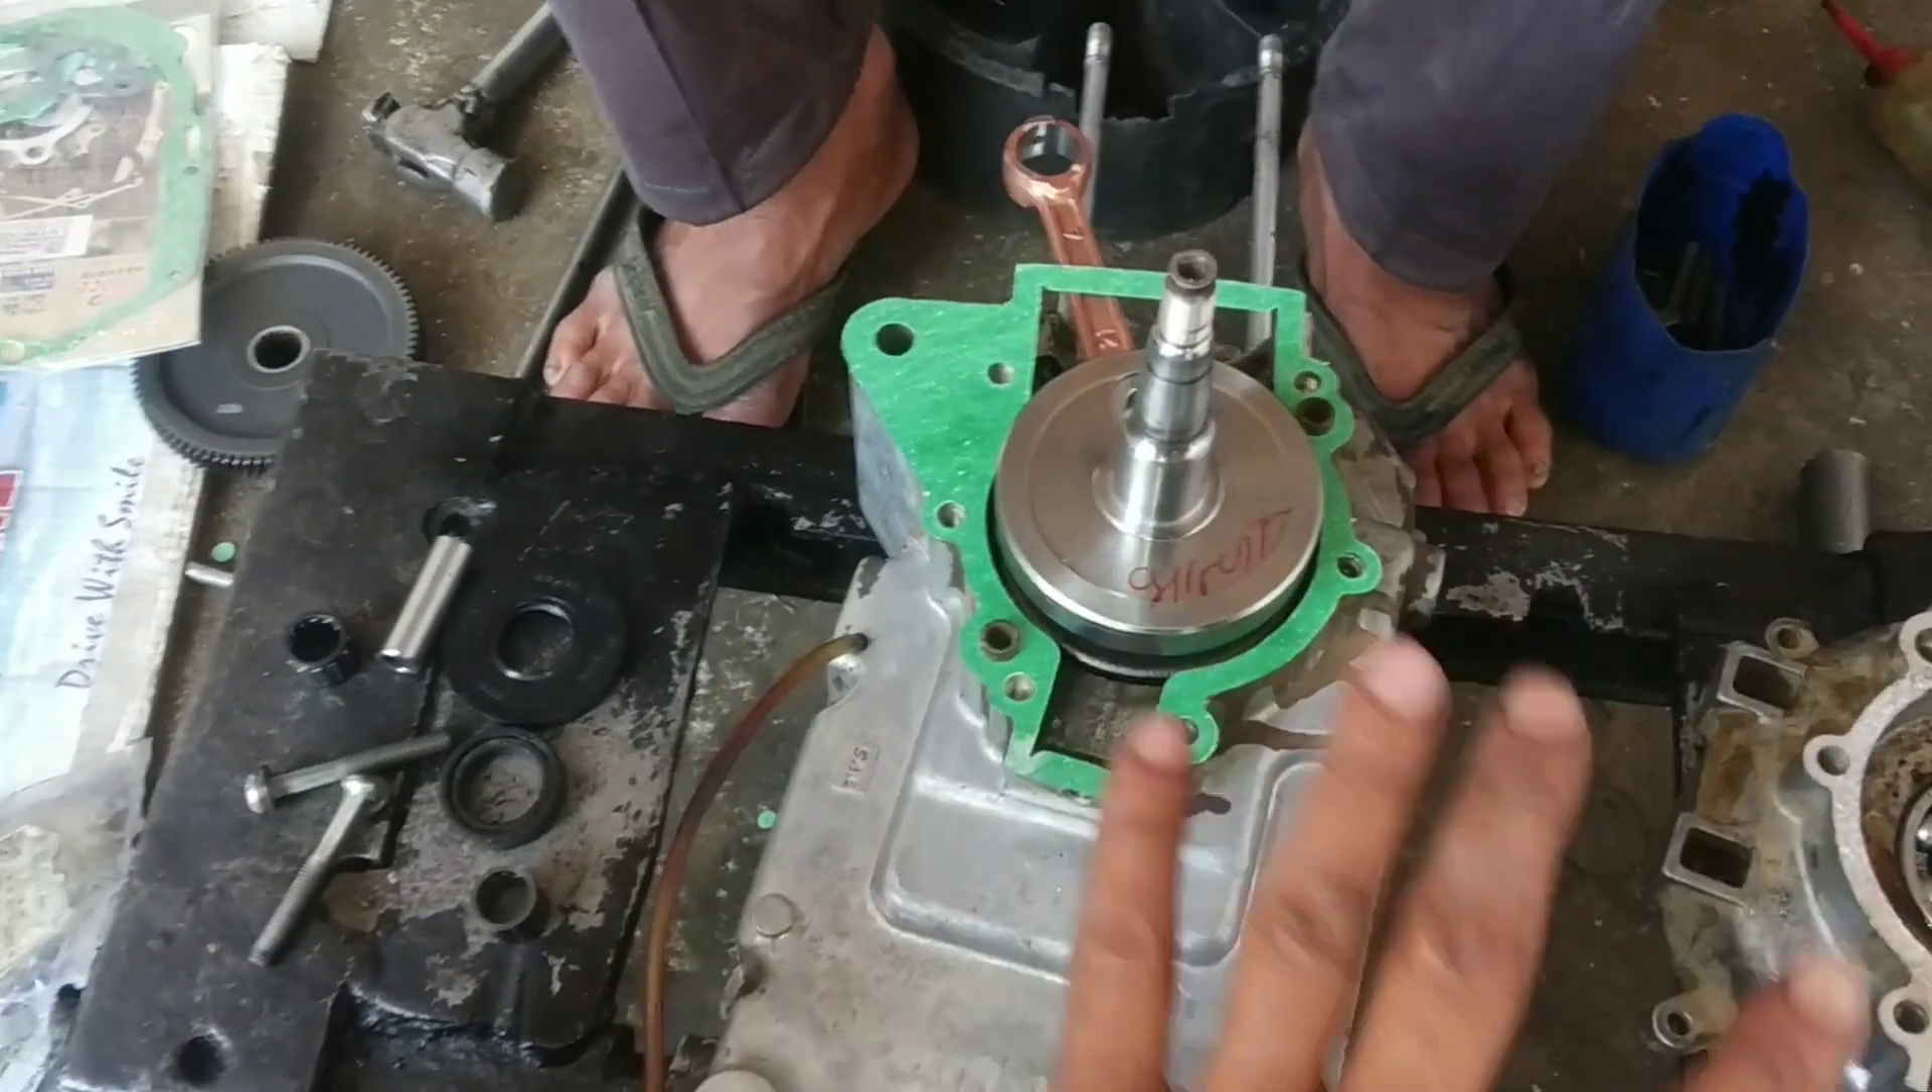जैसे कि दोस्त आप देख सकते हैं पैकिंग लग चुकी है।